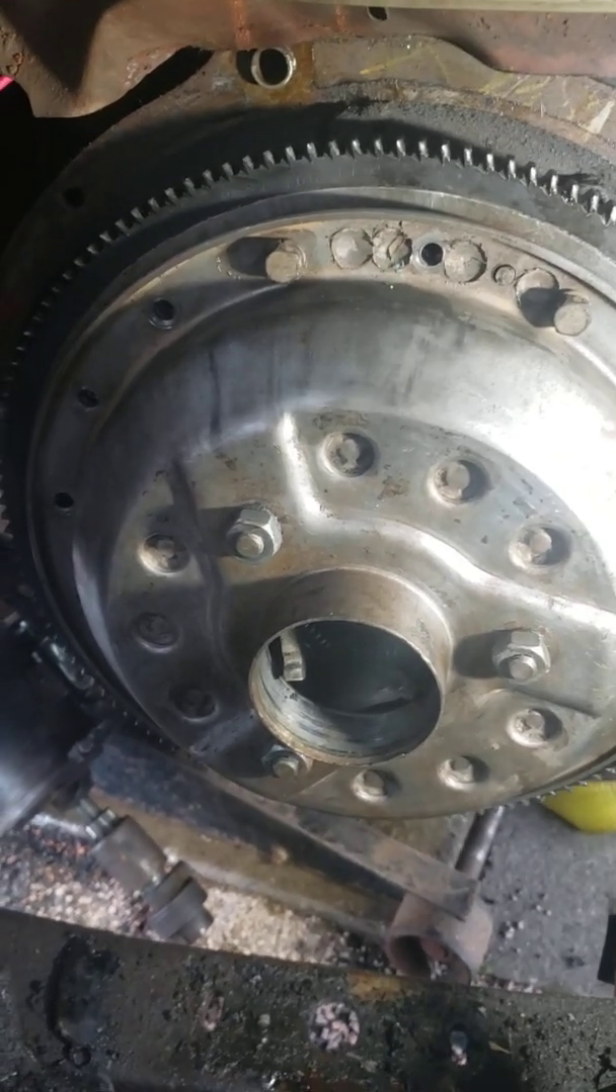This is with the cover installed. Of course, the, uh, the clutch plate and drive plate are inside of that now.